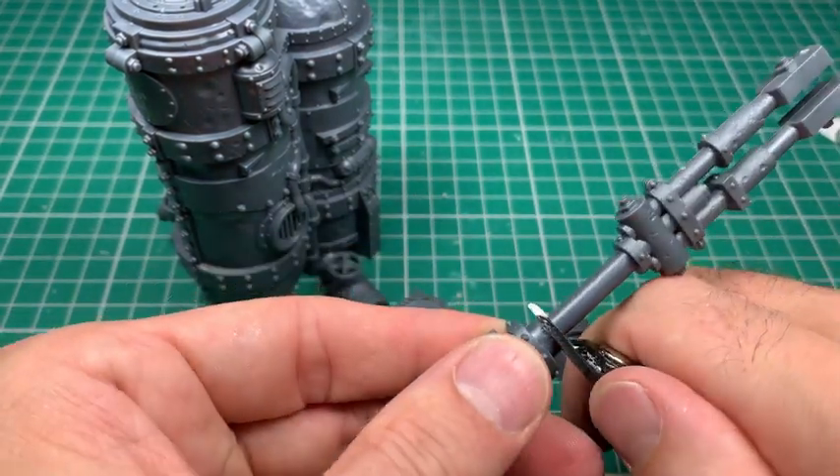I've put the two kind of cylinders together.